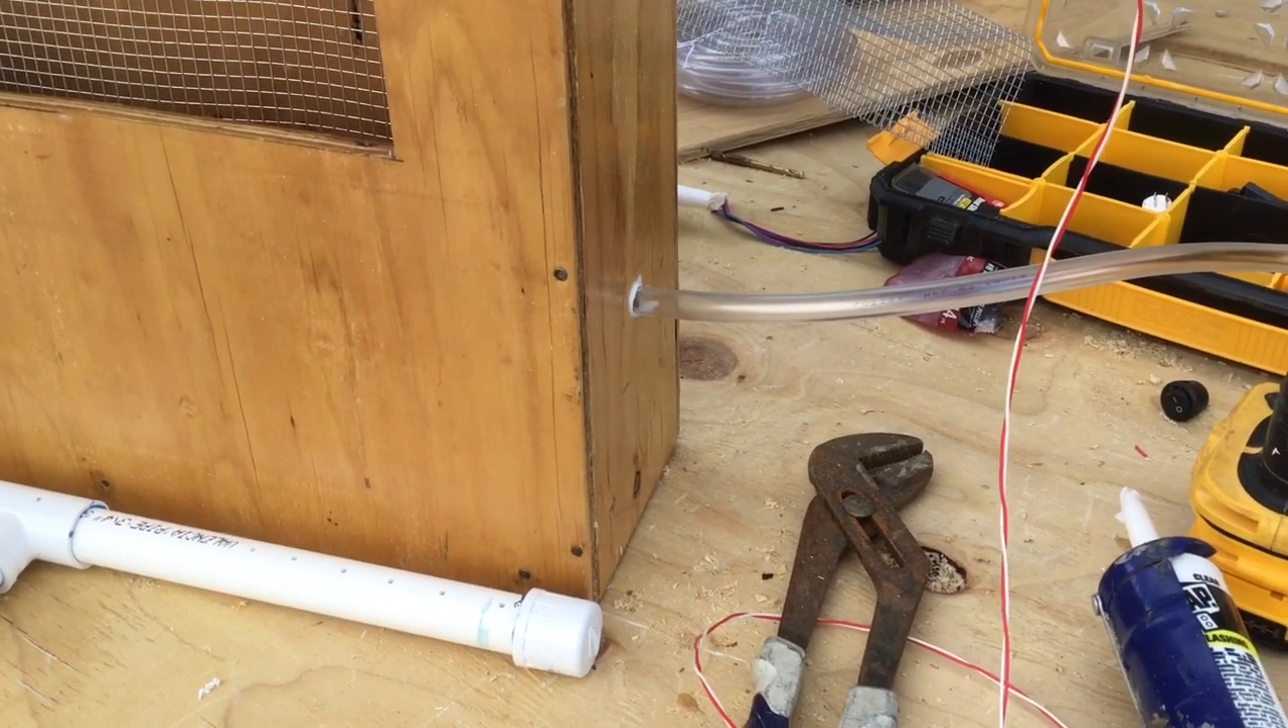So the next piece I've installed a half inch line that will be the drain returning water from my cooler back to the main water reservoir outside.